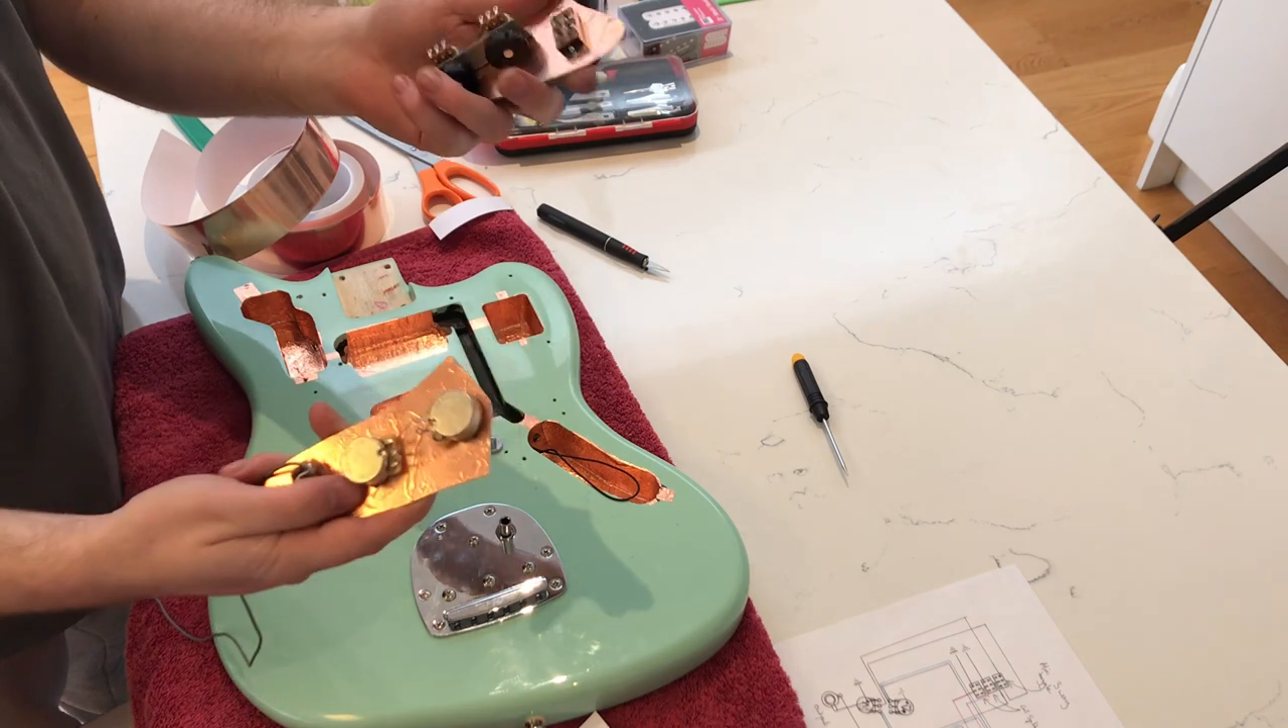One thing I'll mention is that I've got all these control plates with their components already in.